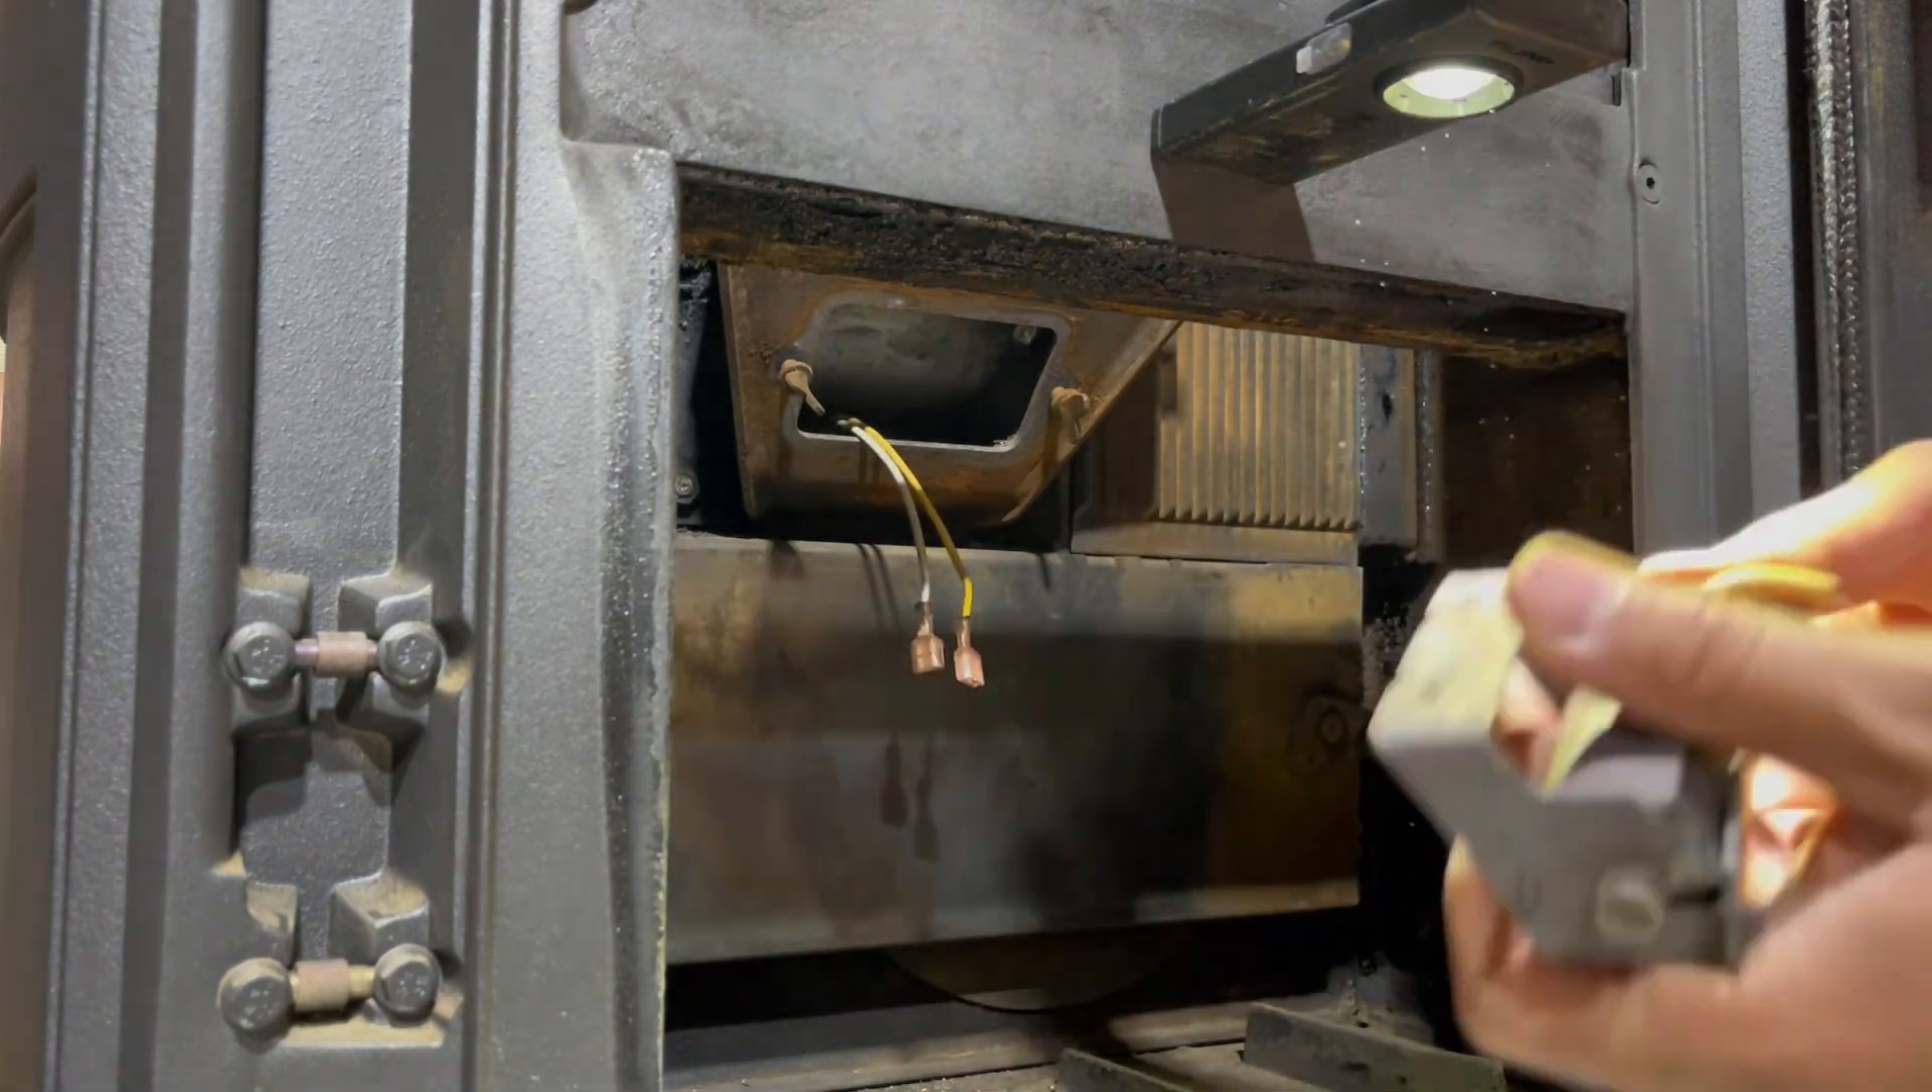And right there, folks, old igniters out.